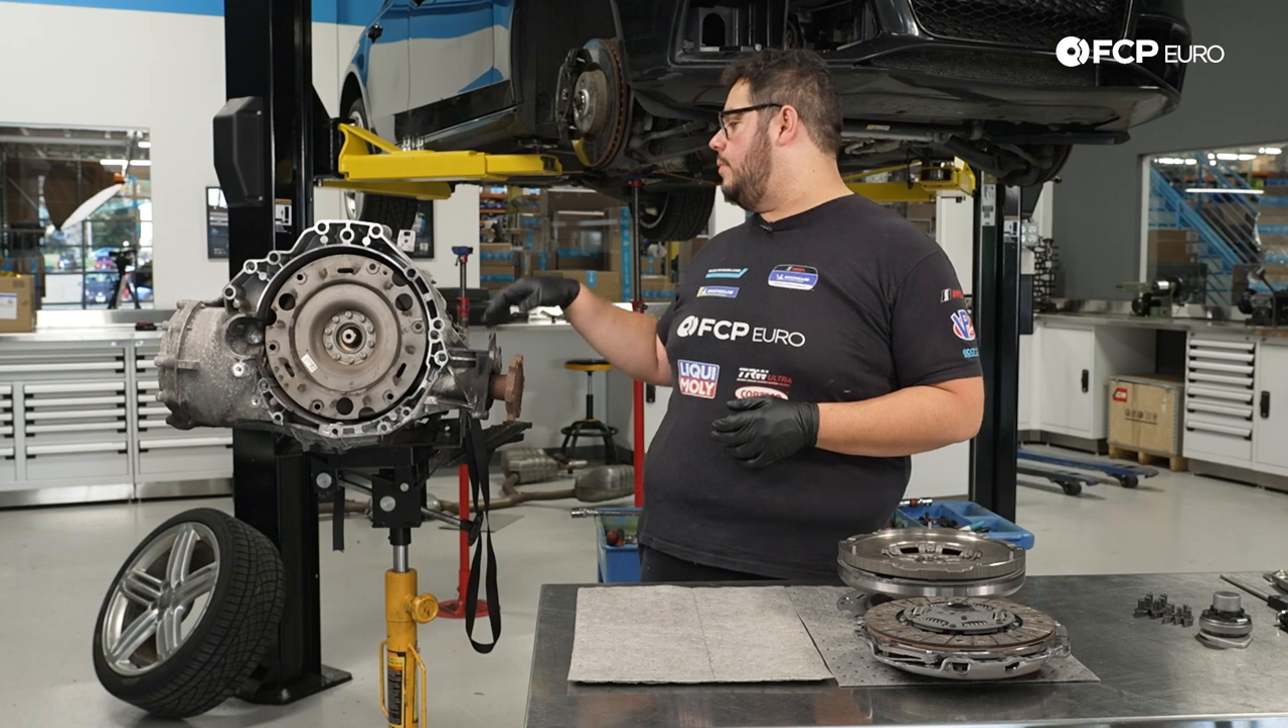At this point, the transmission is out. We have it ratchet strapped to our transmission jack.